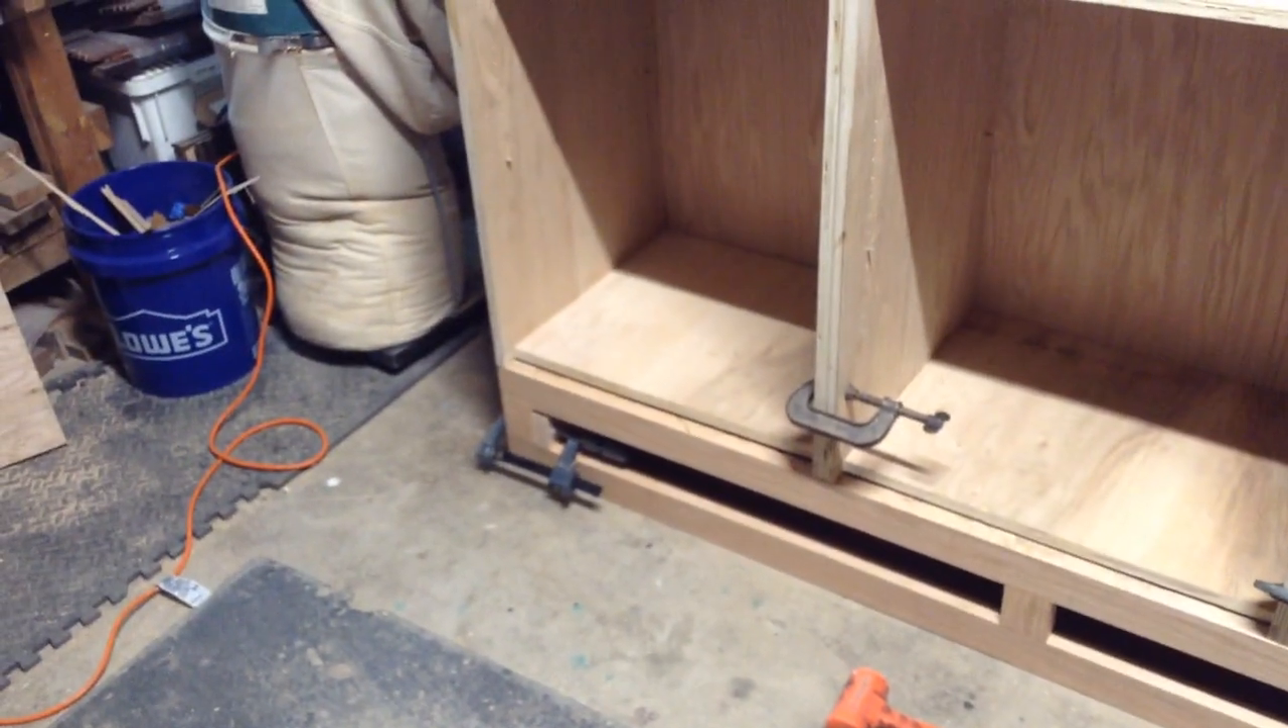I have everything propped in place, clamped together because this plywood was pretty severely bowed.